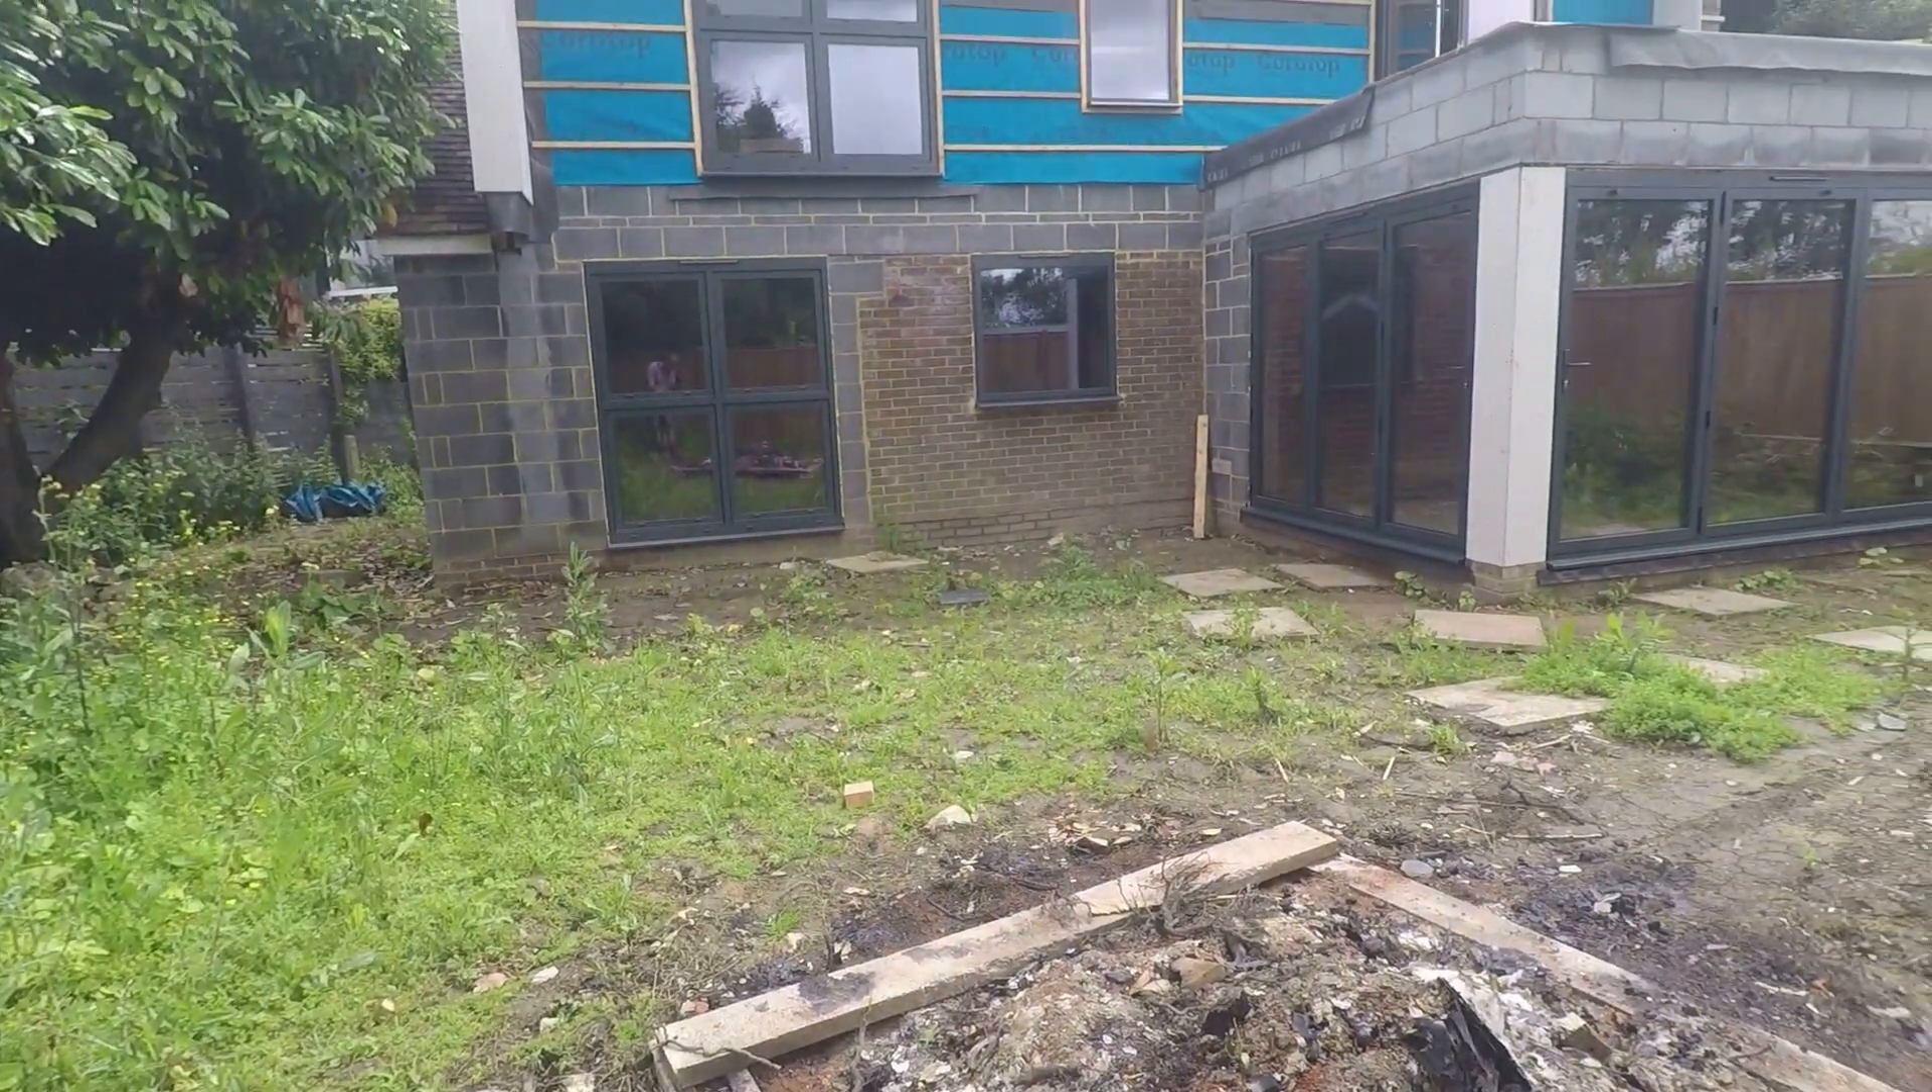Bifolding doors are all in. And all finished off.